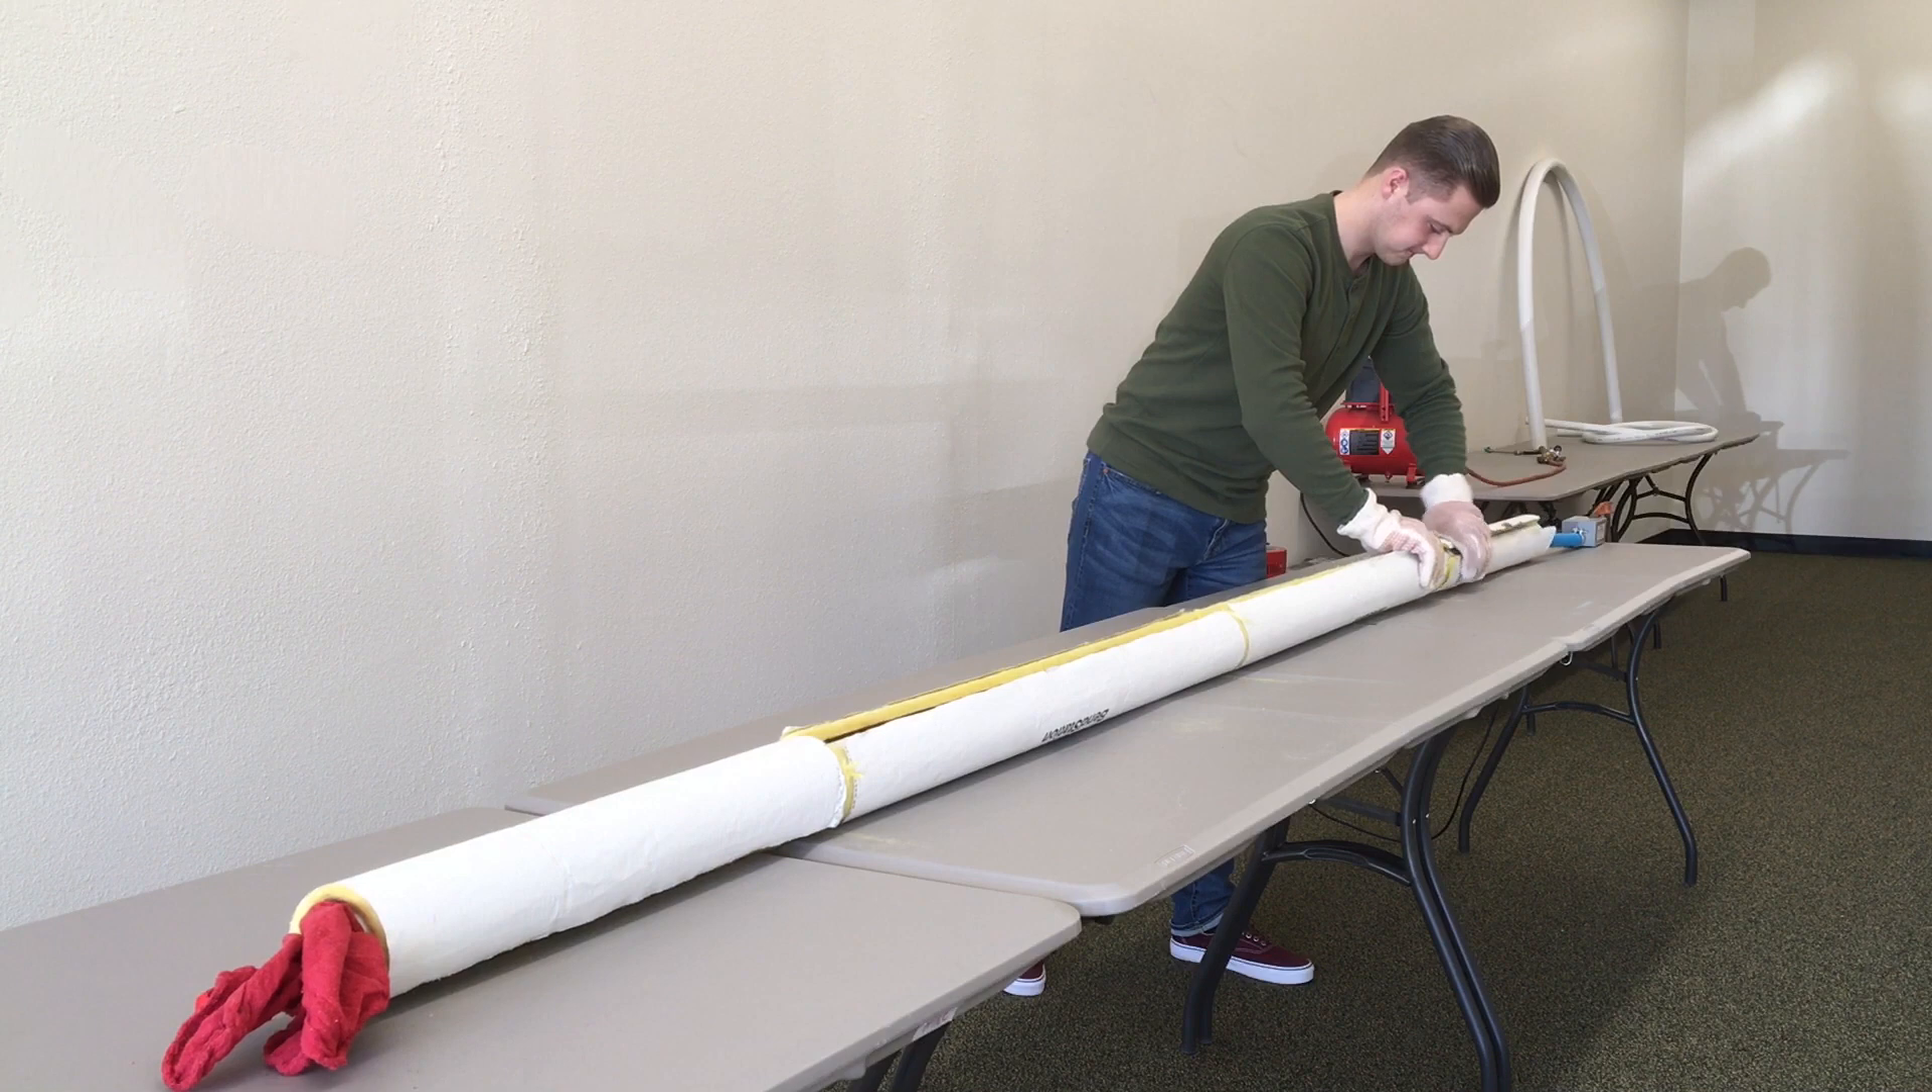I even plugged one end of the pipe with a shop rag to keep more heat inside.